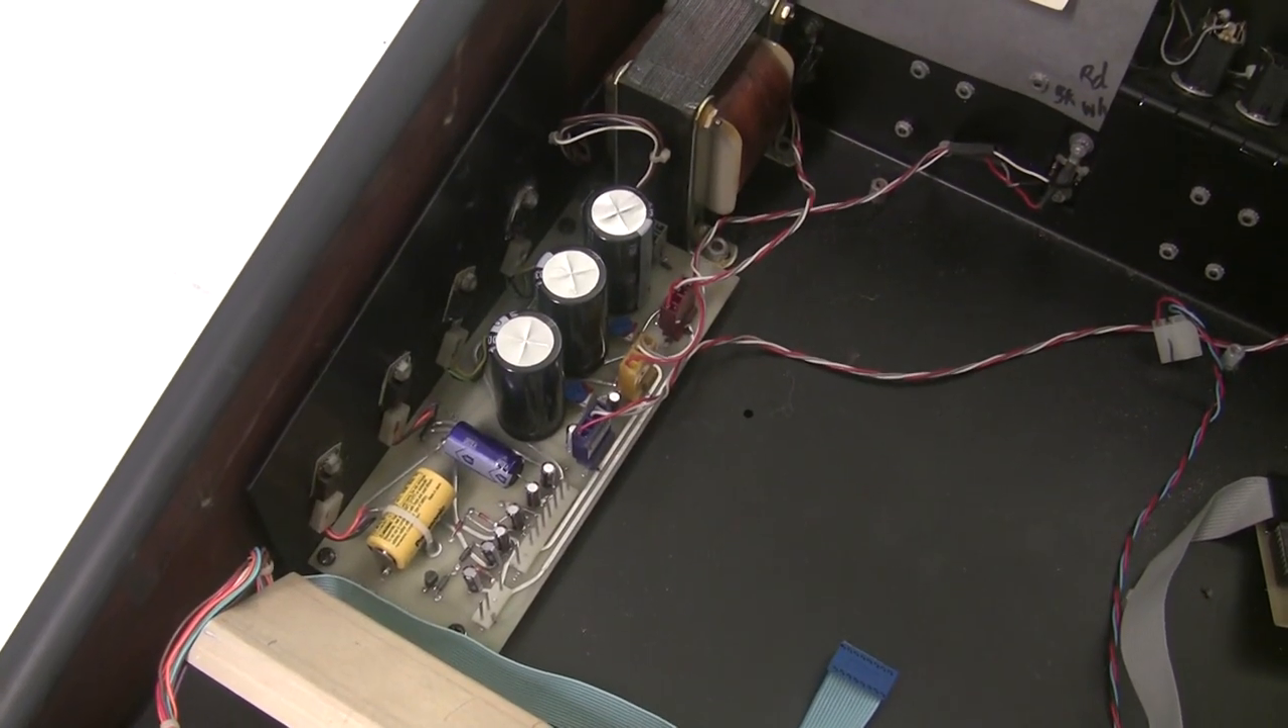I've got the power supply reinstalled back in the synthesizer and i made all the connections.